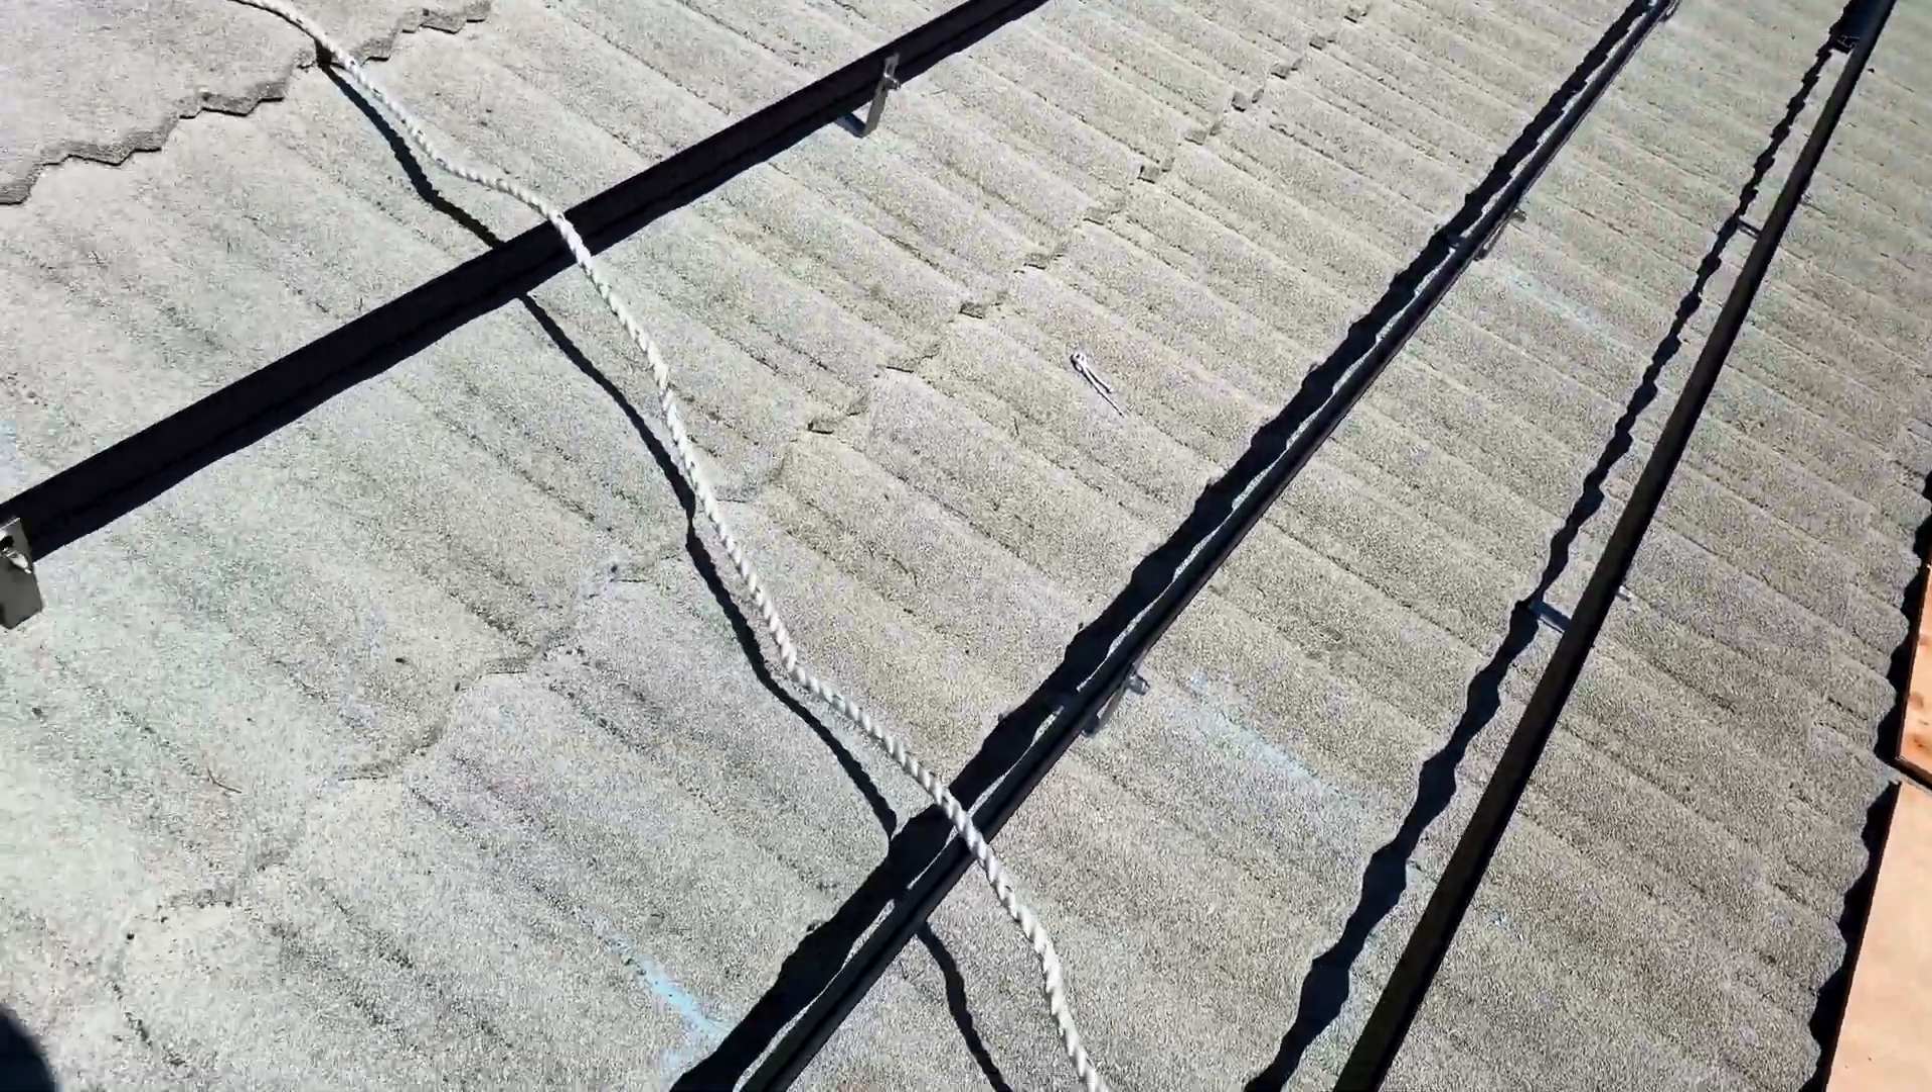And we have all rails attached, so now we're good for solar panels.